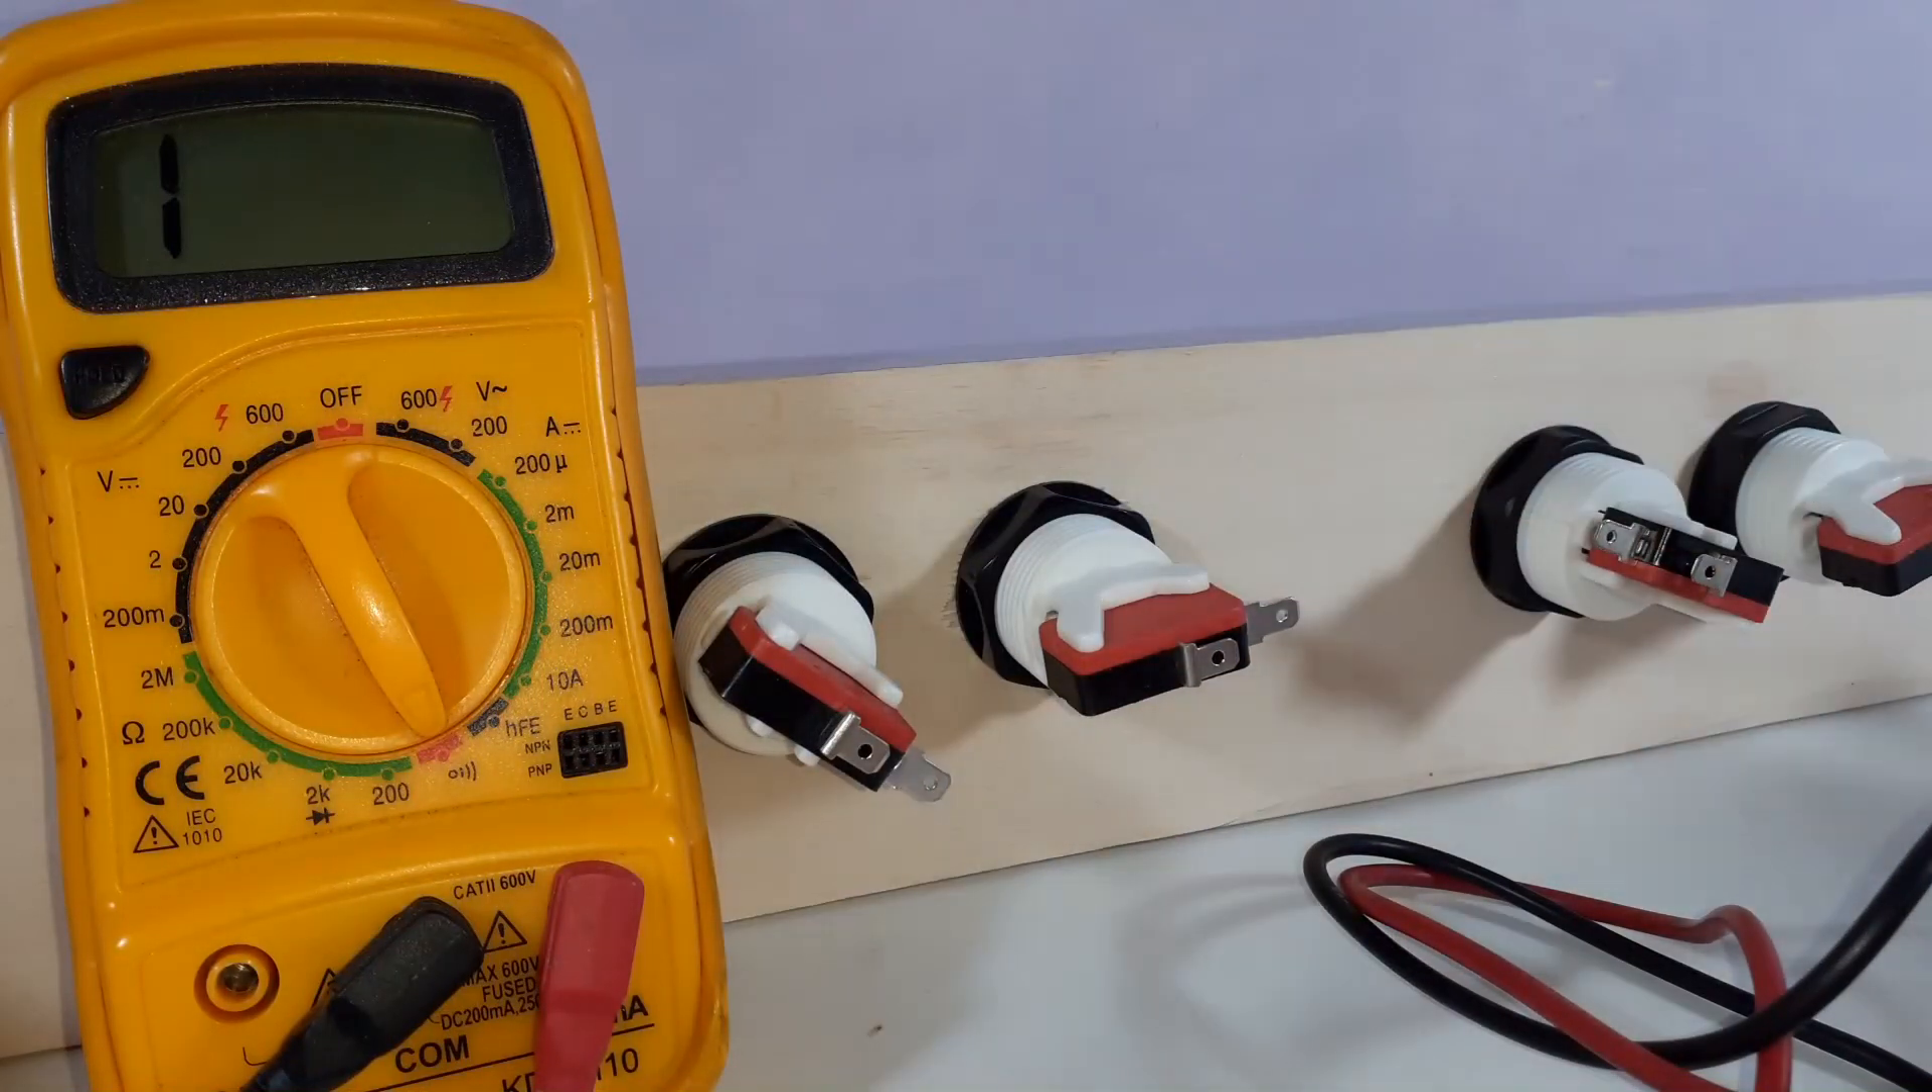Bene, amici allora abbiamo montato tutti e quattro i micro interruttori.